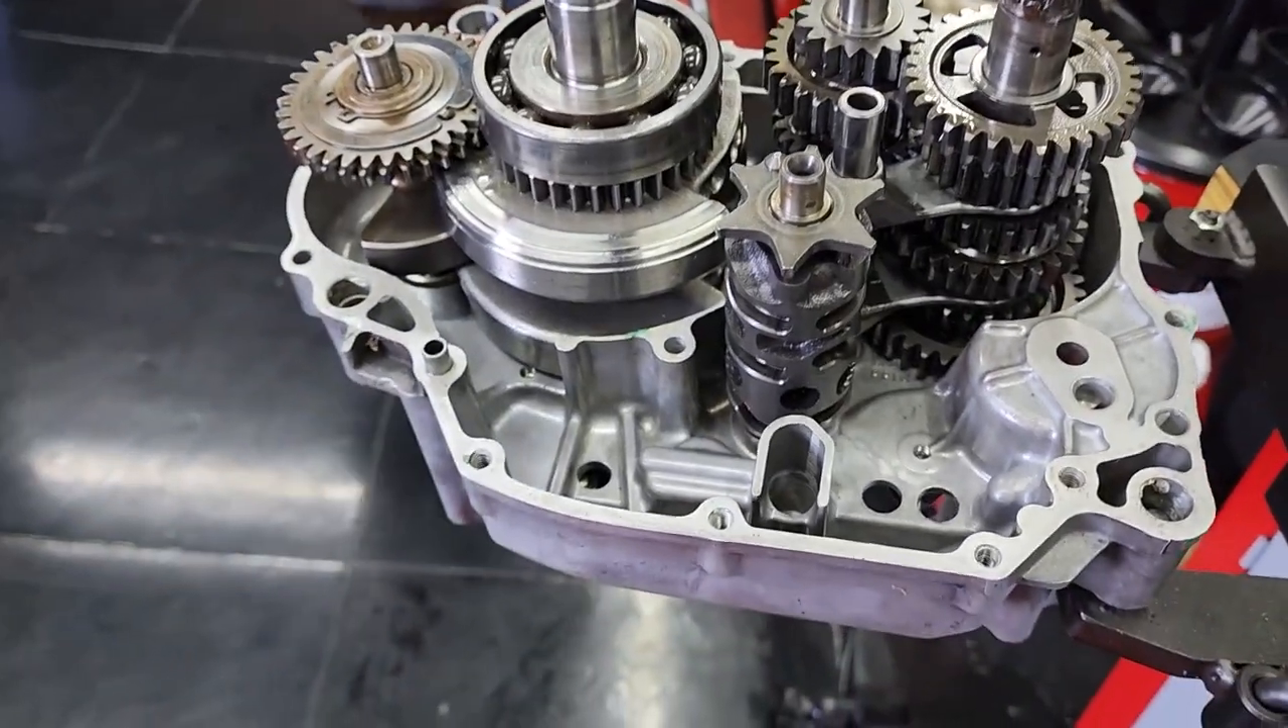Aqui já tá o câmbio, tudo bonitinho.